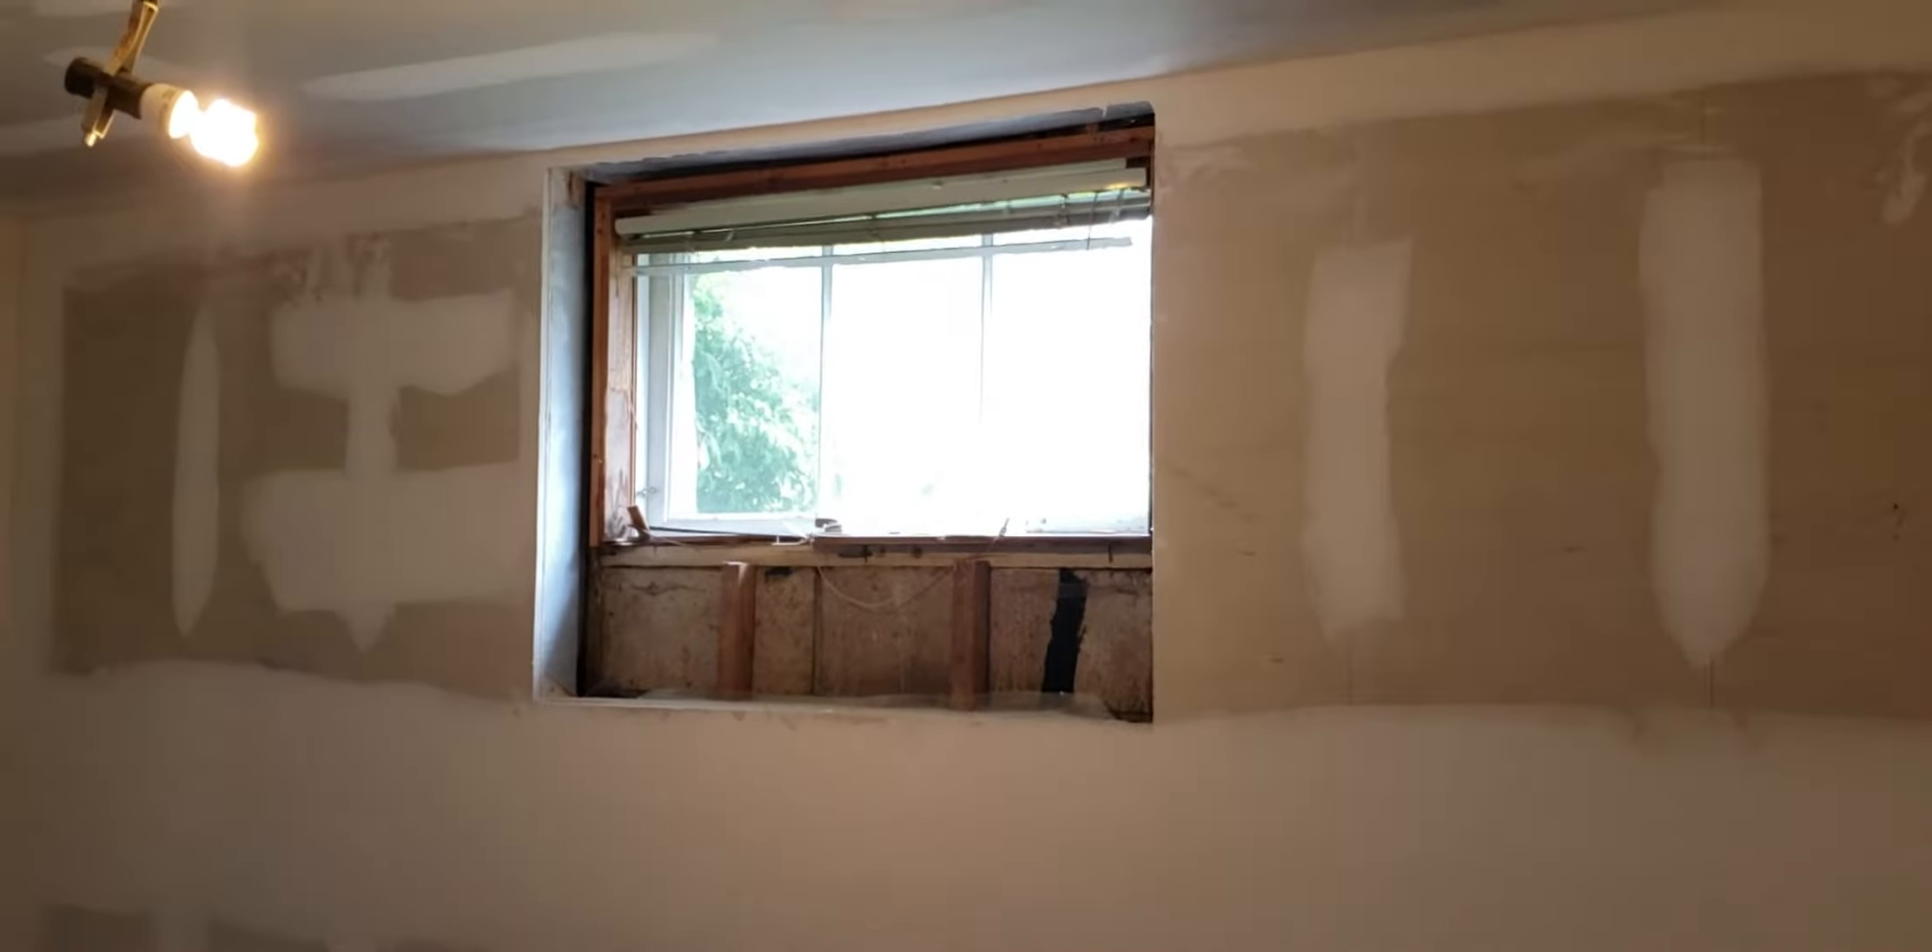If you come over here, you can see the existing window is actually quite a bit smaller than the space.